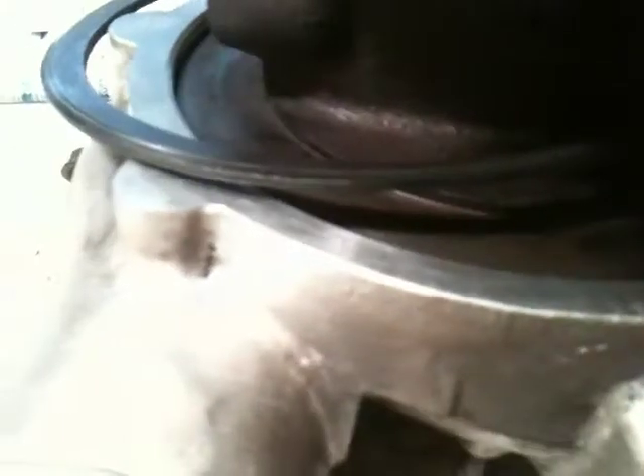But I'll squeeze this clamp in, and before you do that, you may notice that the O-ring has not been seated yet.